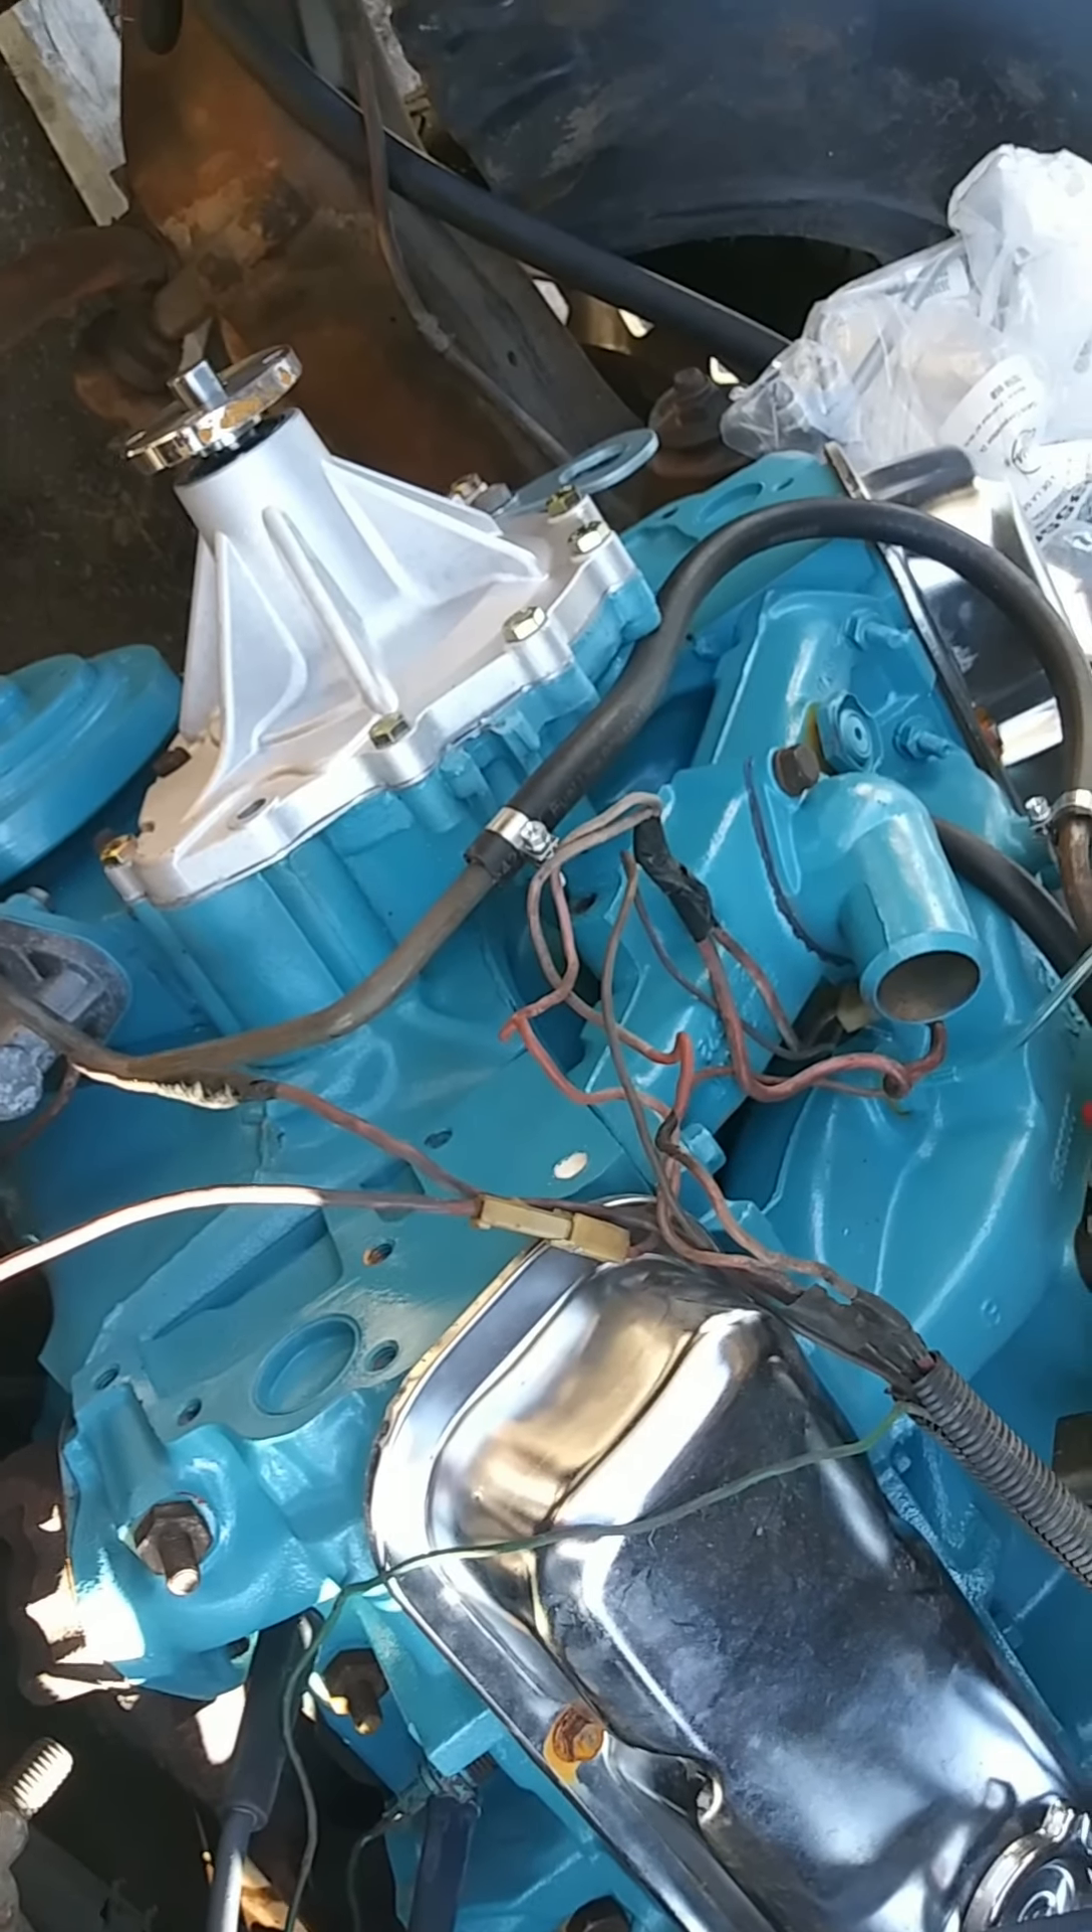I've still got to, uh, get the alternator and brackets and power steering and all that stuff up on the front of this, so I've got plenty to do up here.